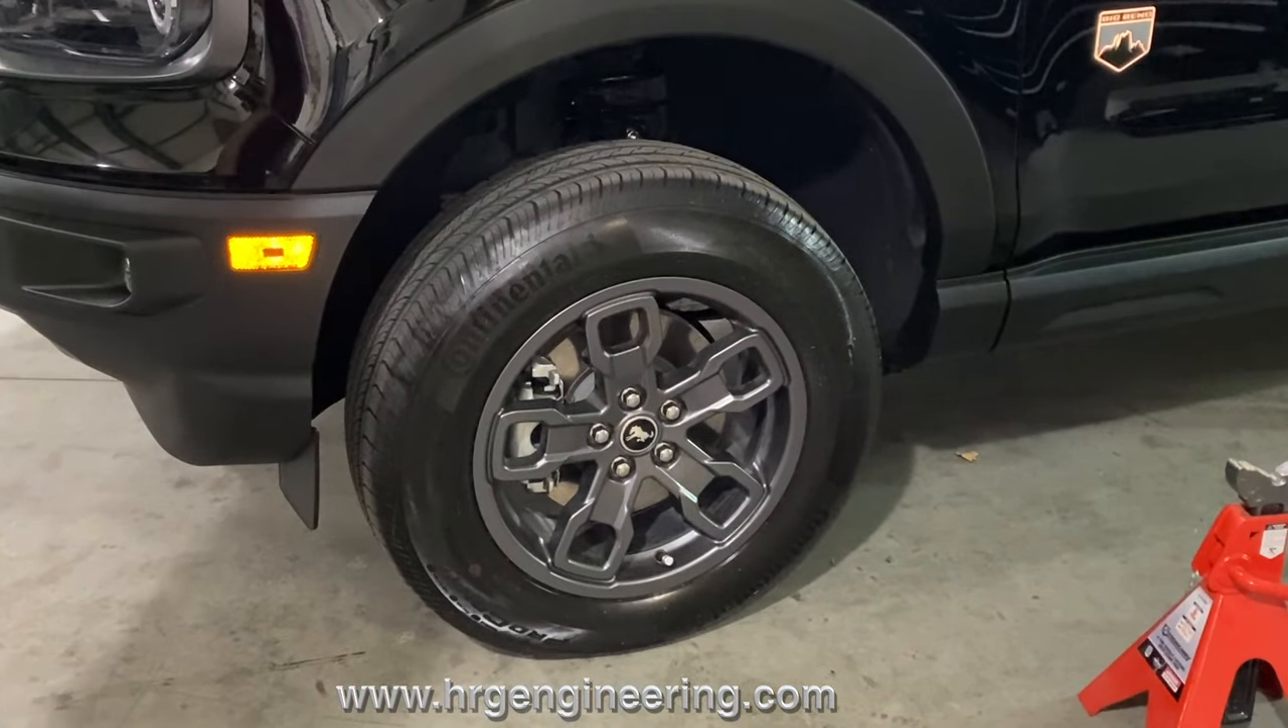There's a huge fender gap now i just dropped this off the jacks.